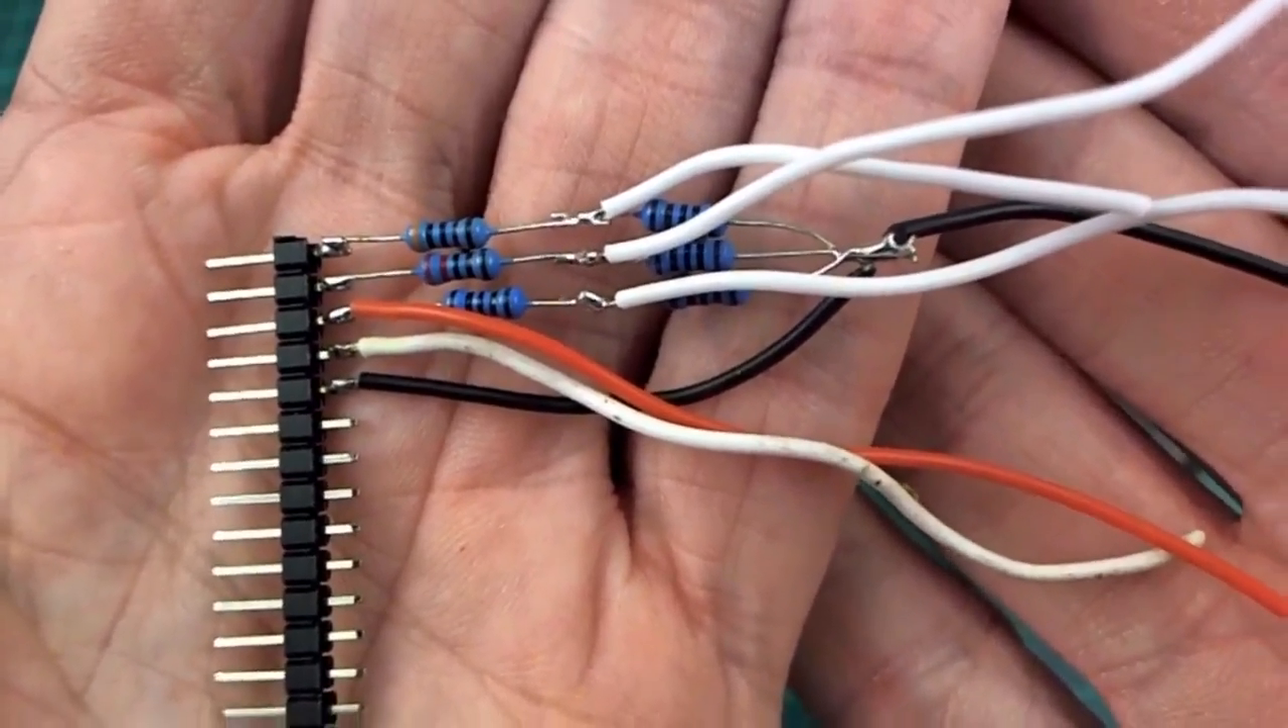So here's that circuit soldered up, well most of it anyway.